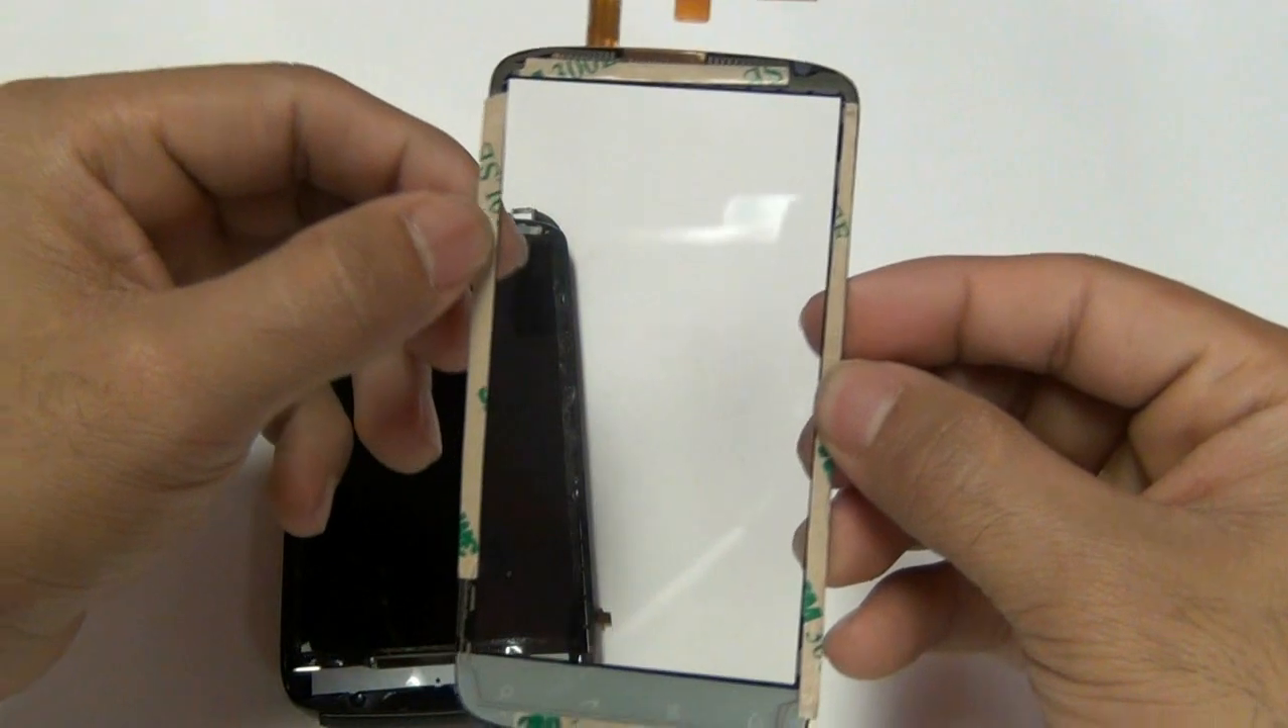We have gone ahead and prepped our new touch screen with adhesive on the bottom, the top, and the sides.